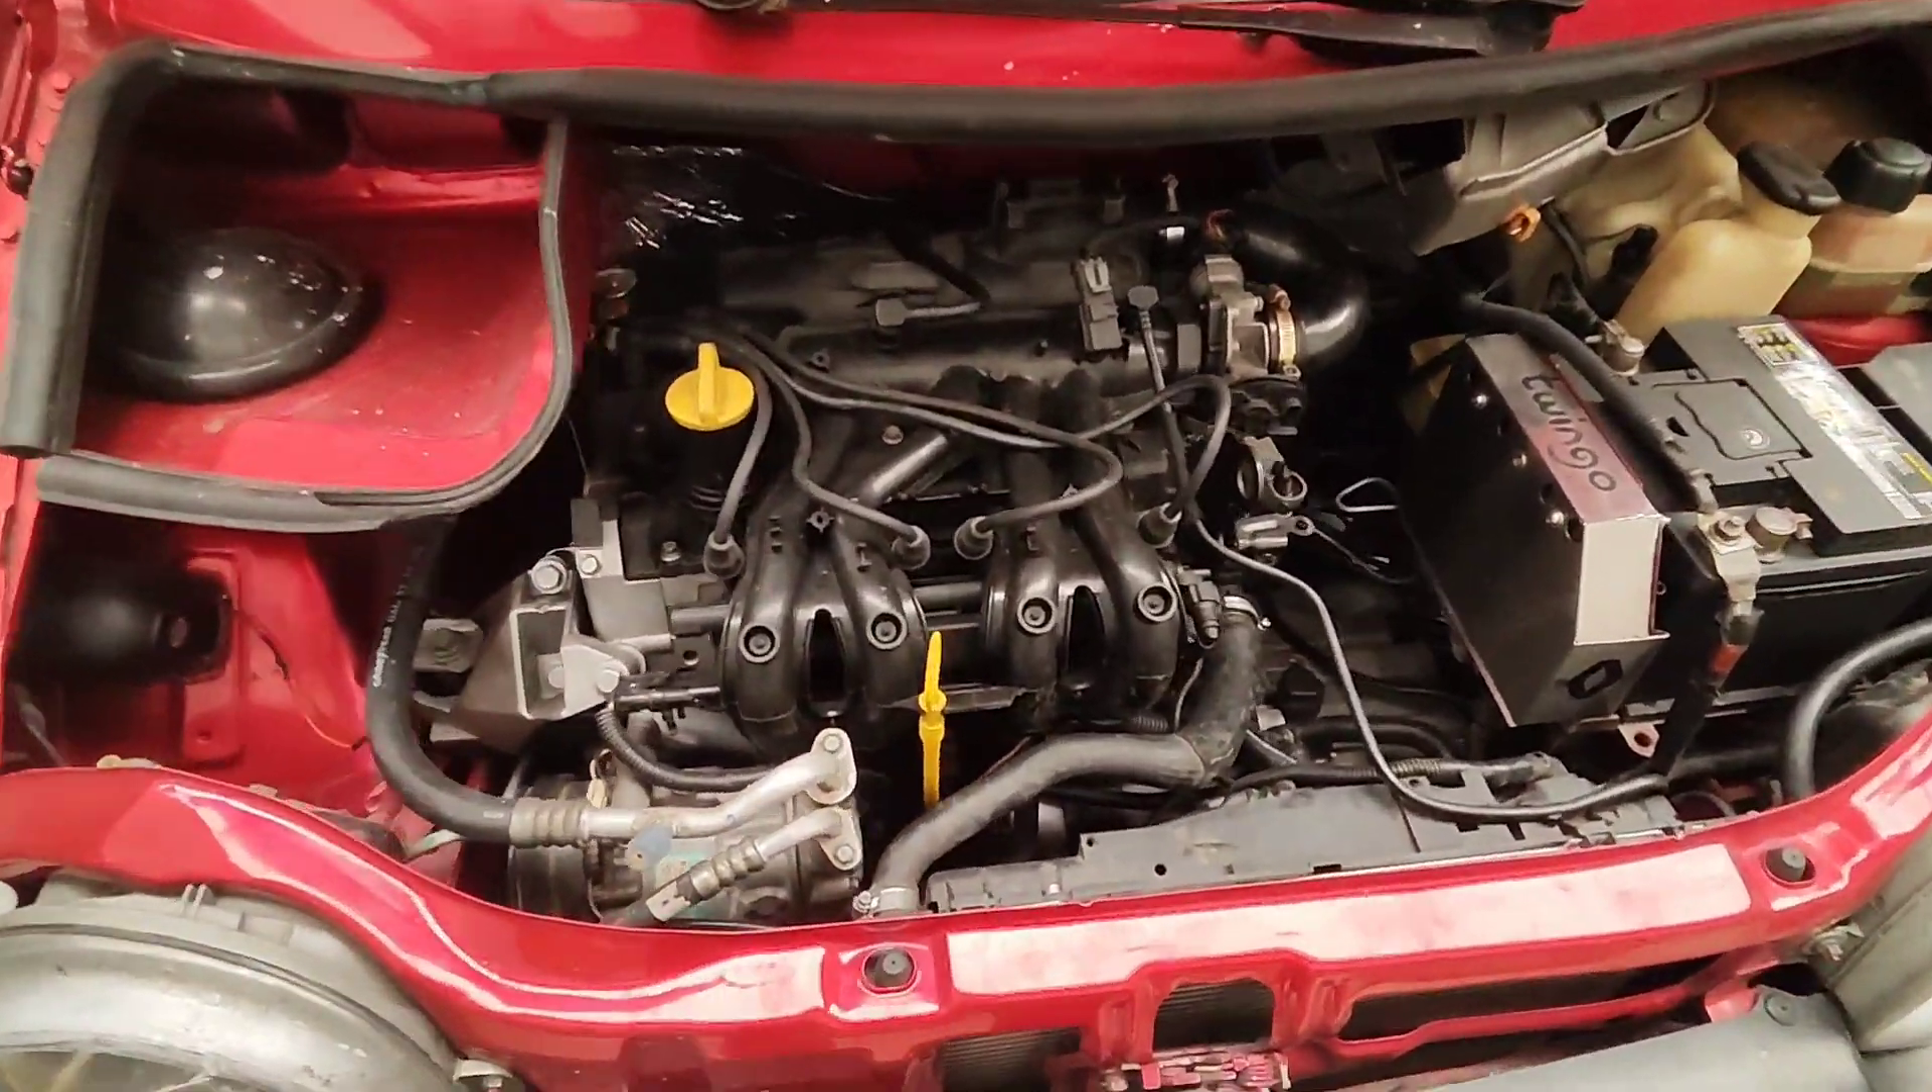Ahi les muestro como quedo ya armado el motor.